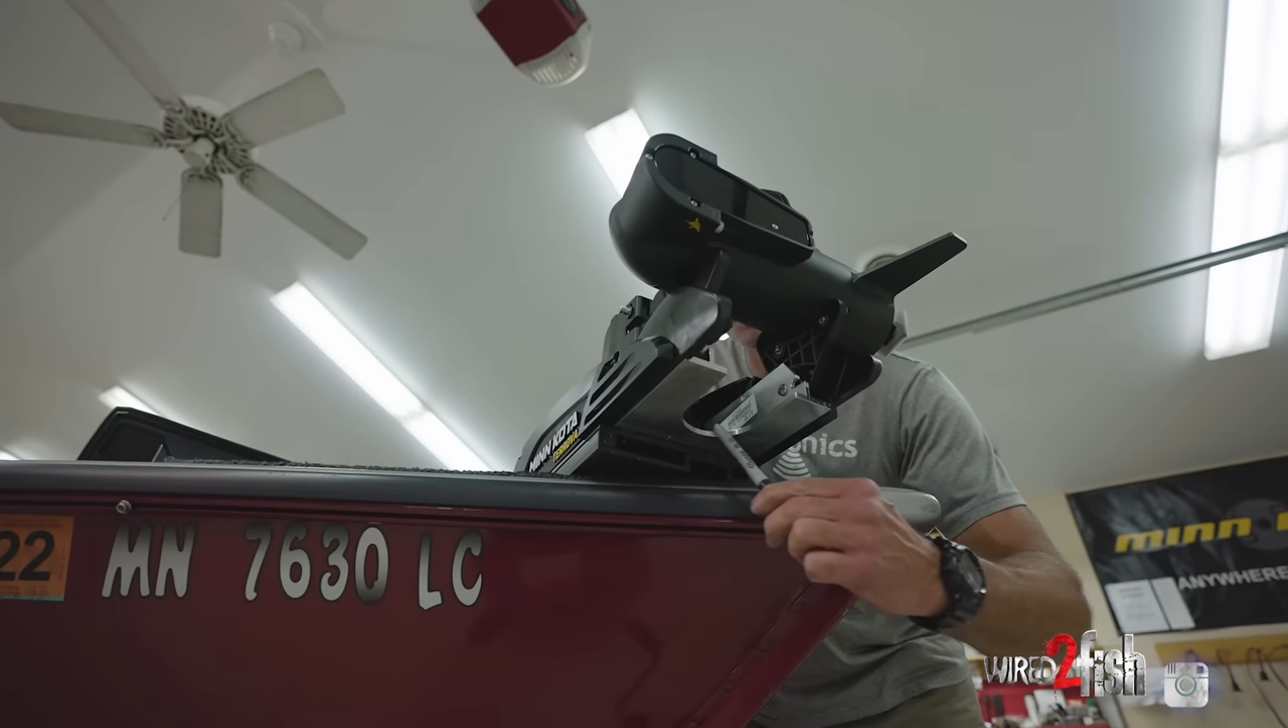So now that we have our motor set up on the bow of our boat we're just gonna kind of step back and just take a look at everything the way everything's laying out on this boat.